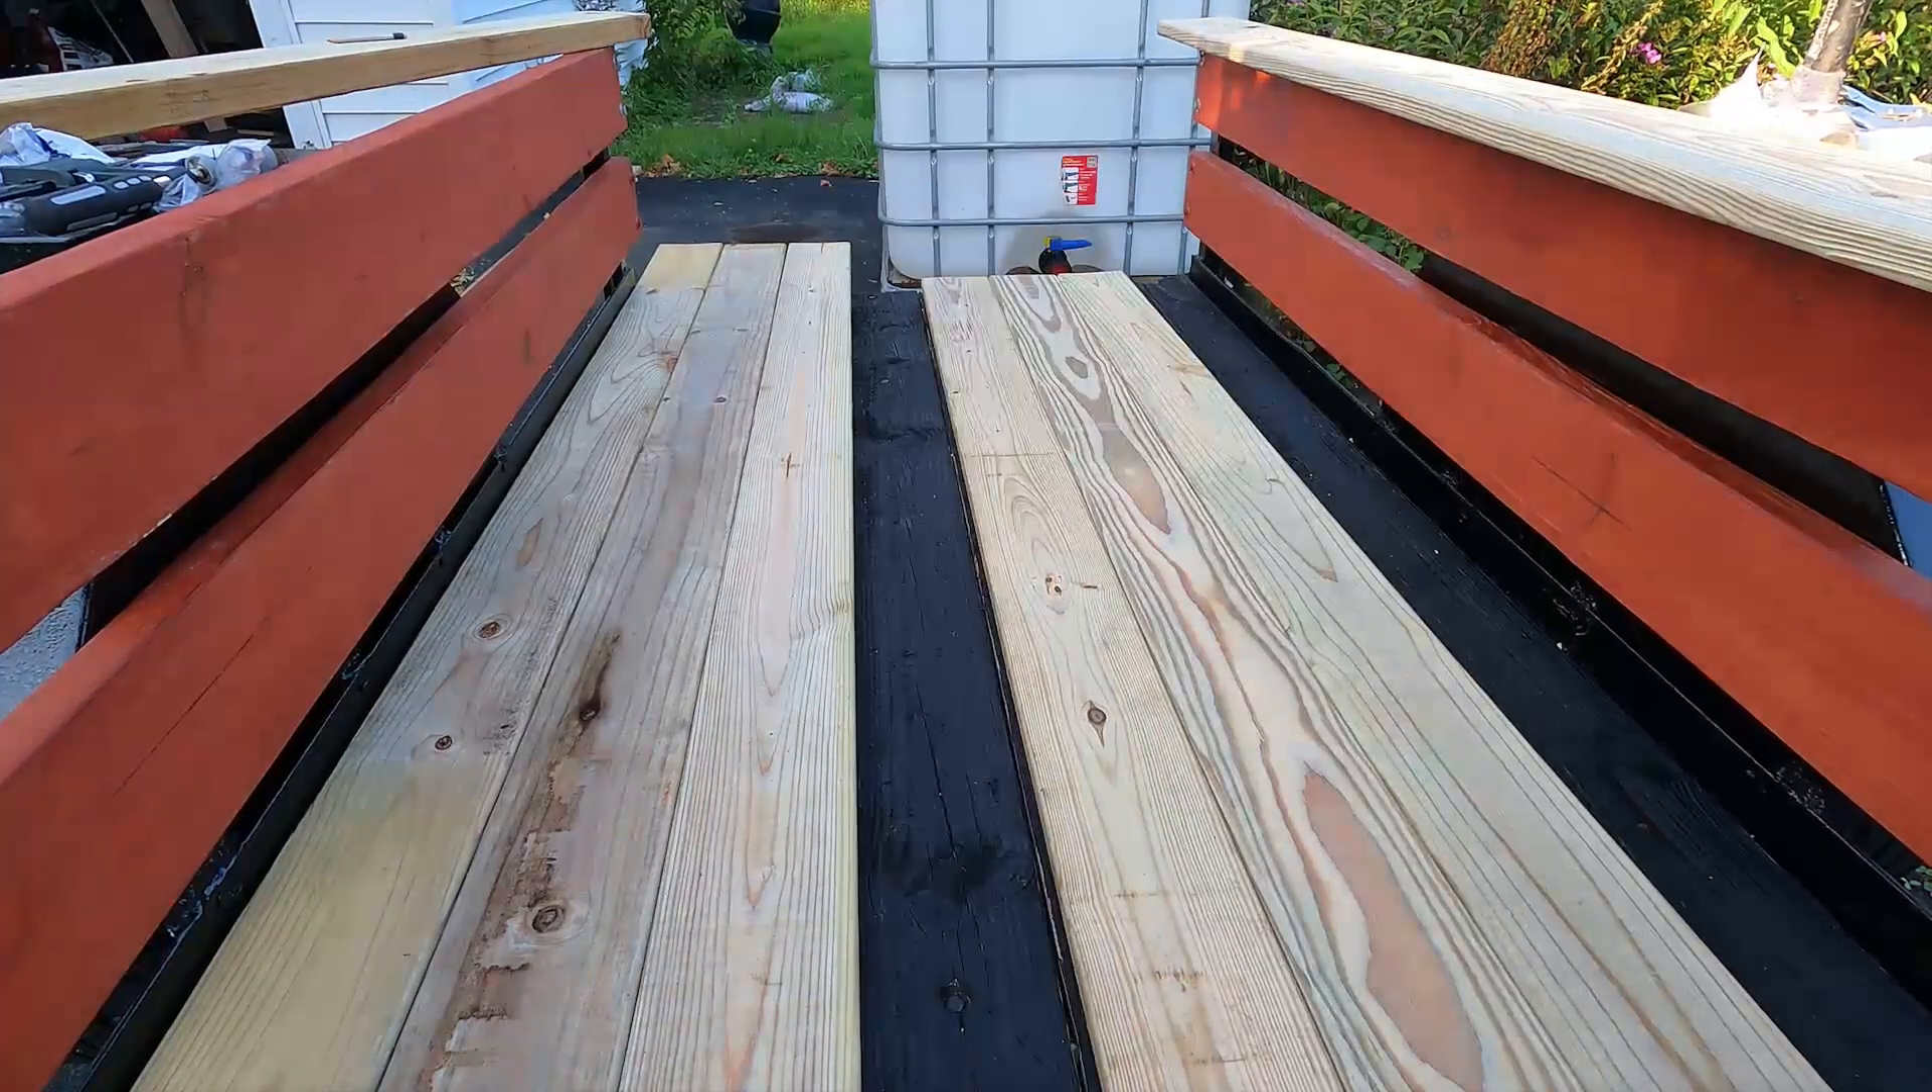So i just went right over the original deck with new deck boards and that was fine.